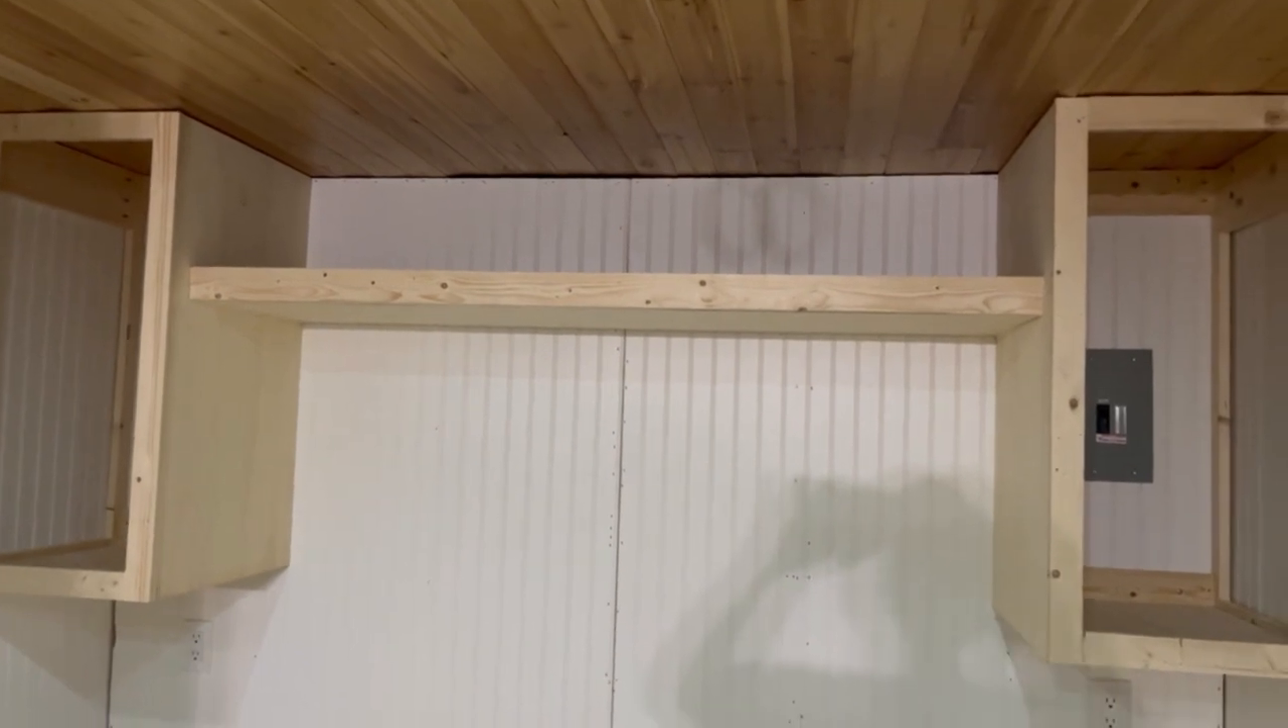I haven't built the doors yet.